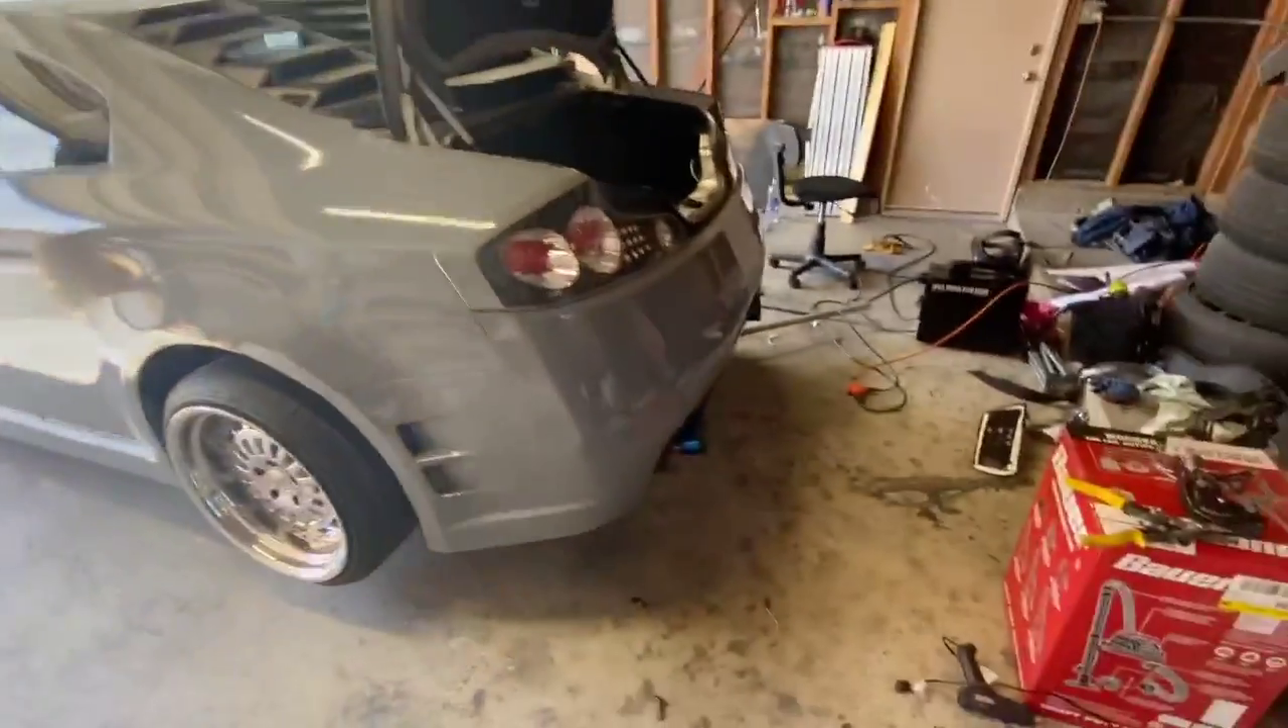We got the wheels on that's done.